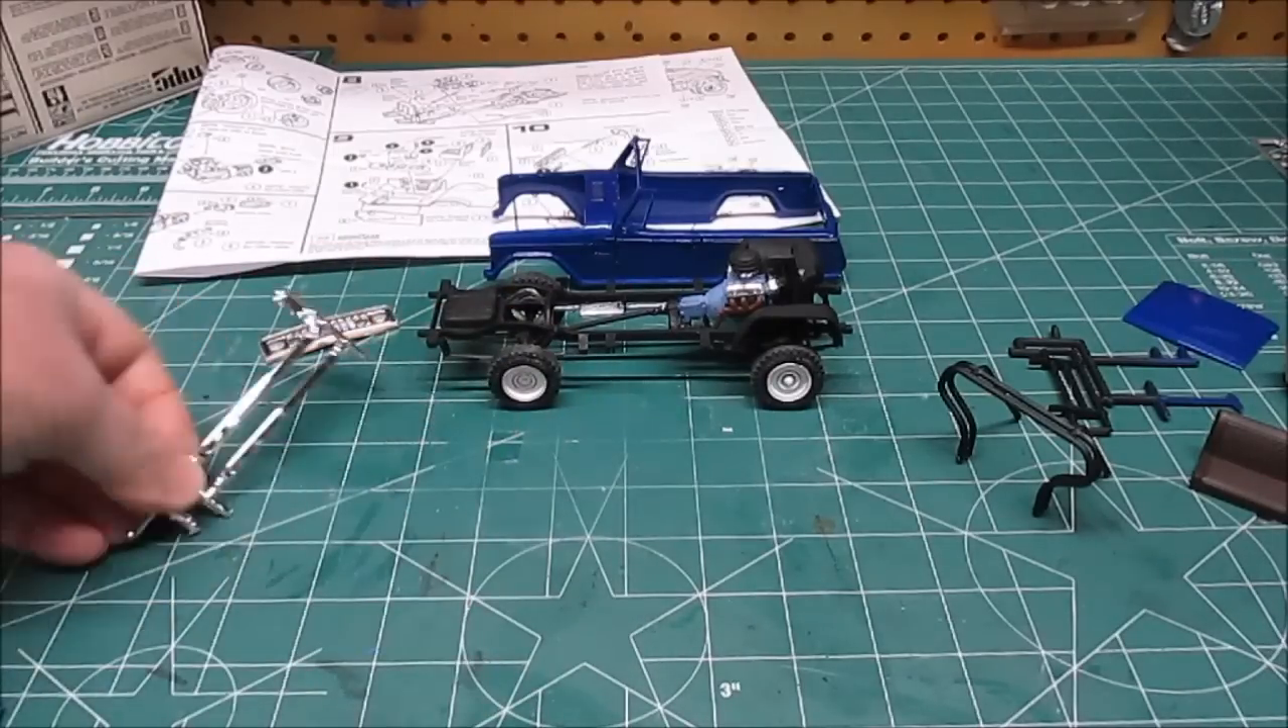I still have to mount the bumpers.